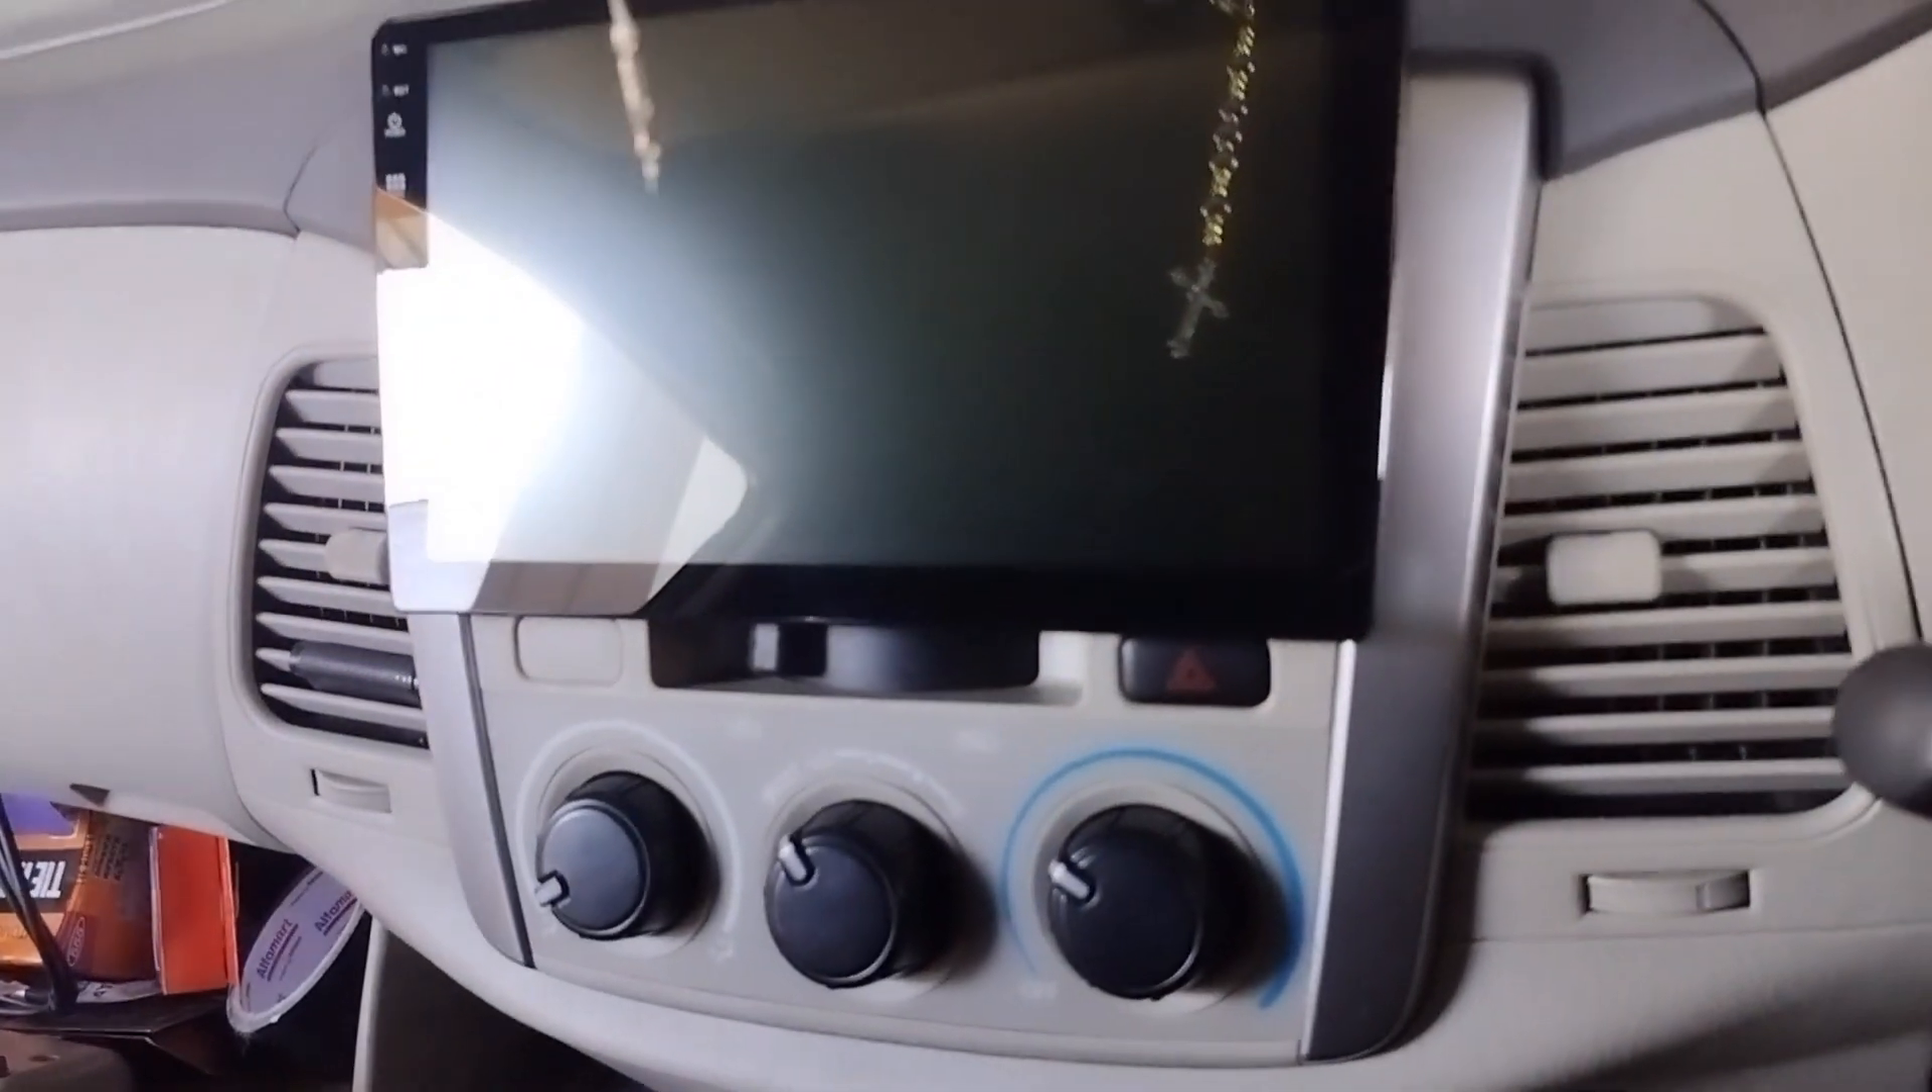Kemudian layar monitor juga sudah terpasang, sudah rapi.